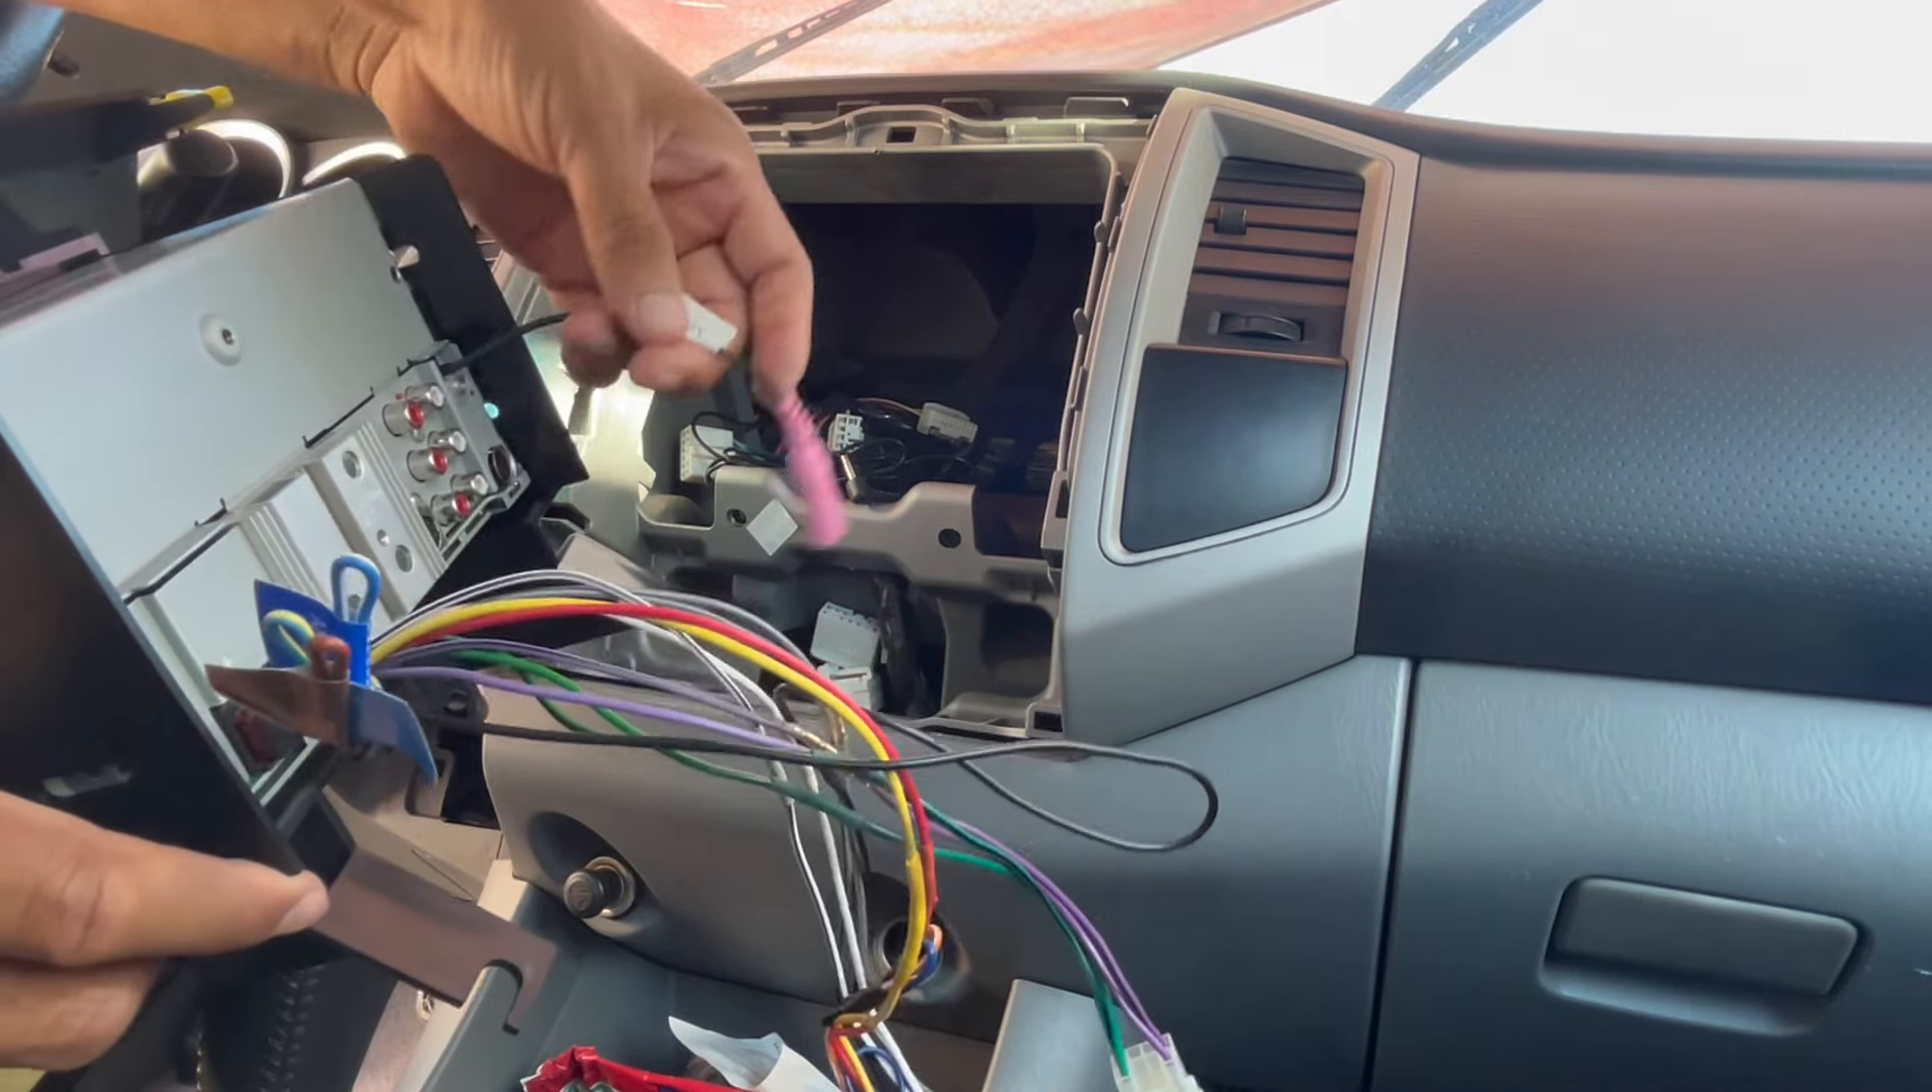Now we just gotta put the stereo back in. So let's hook it all back up.